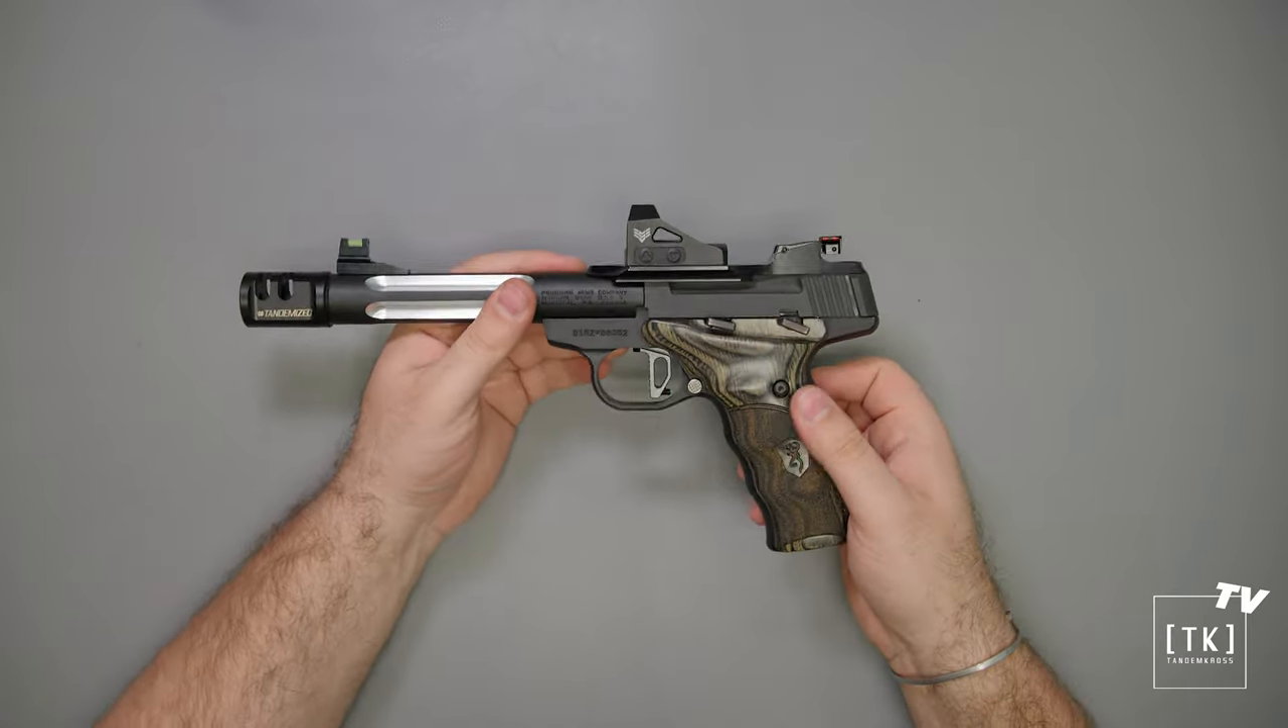All right, so there we have it. The trigger is installed. And I got to say, it's looking pretty good on this pistol.